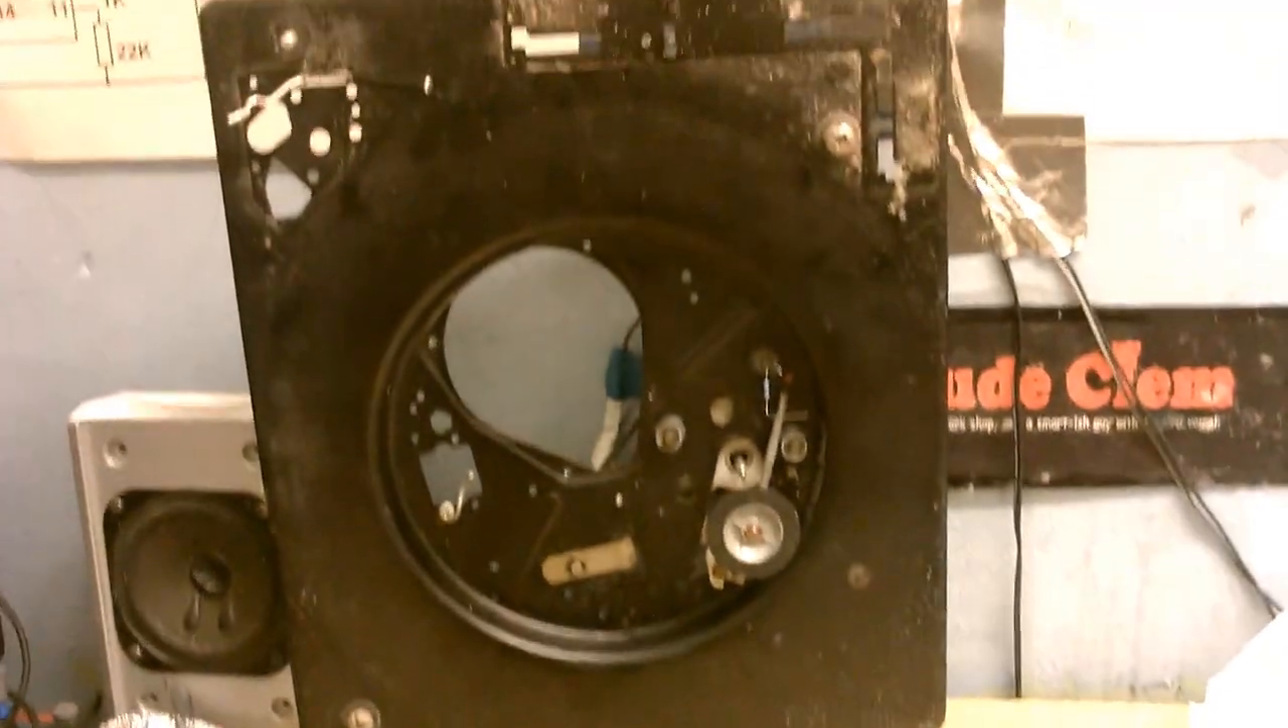Okay, we have a naked record player. I've stripped this down as far as I'm willing to go.